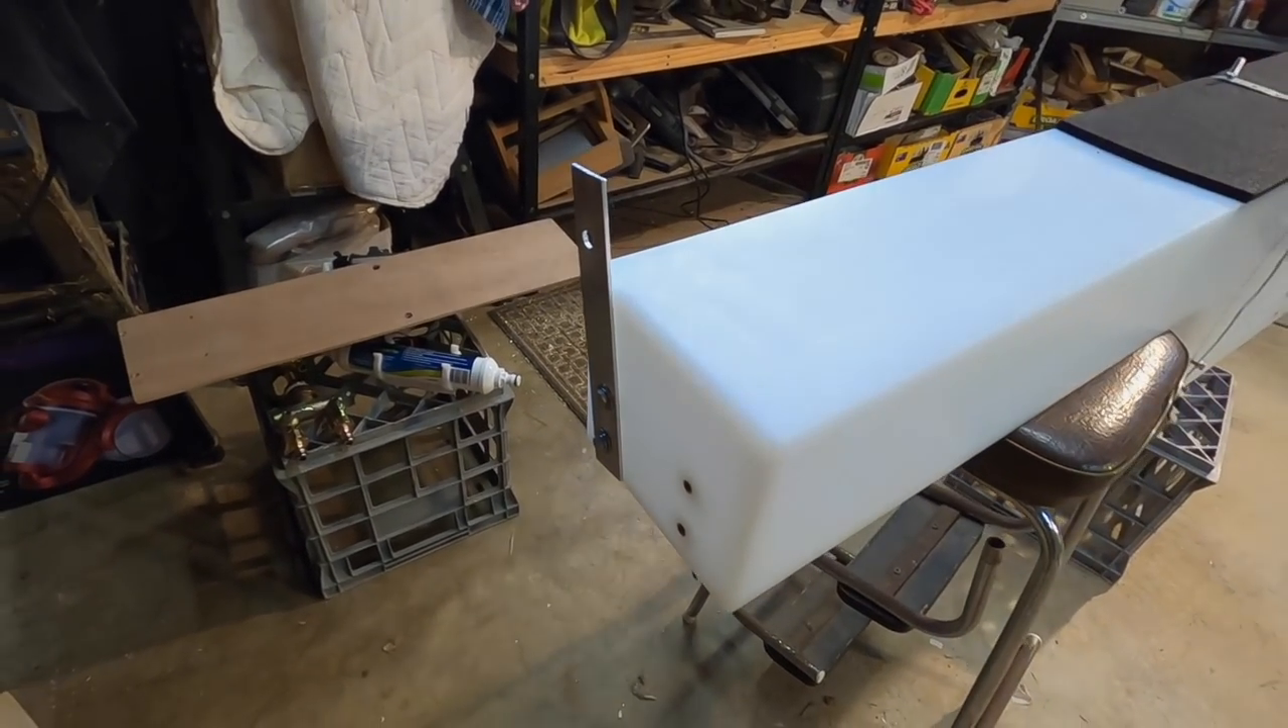And then at the back here, I've got a vertical strap bolted in and this picks up a hole at the very back of the tub of the Jeep.